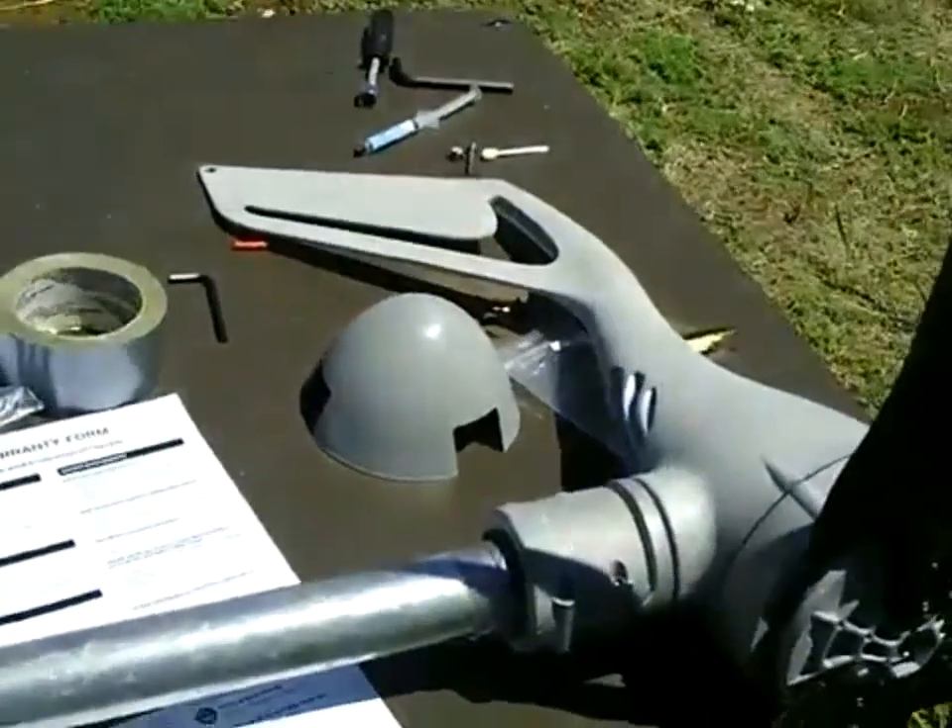We now have this turbine blades and everything on. The only thing I have to do is attach that nose cap right there.